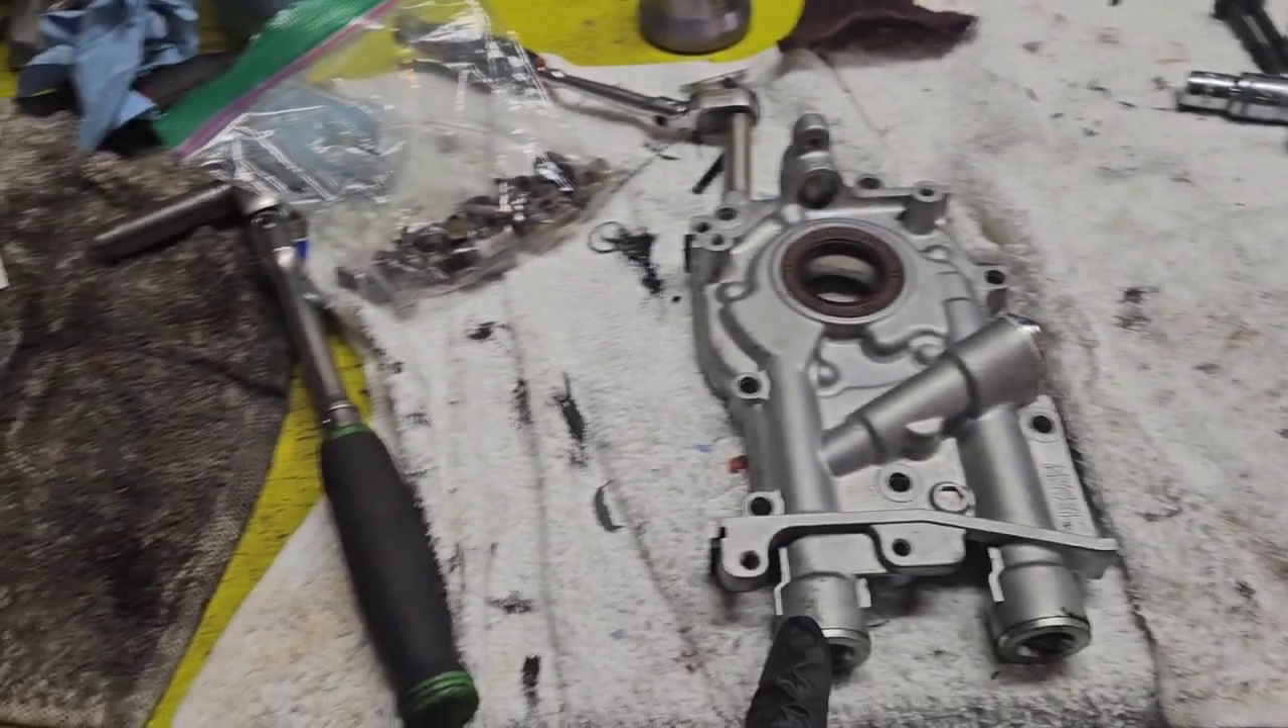All right, well, I started cleaning up the oil pump, getting this thing ready to put on. But I can't find the bolts for it.